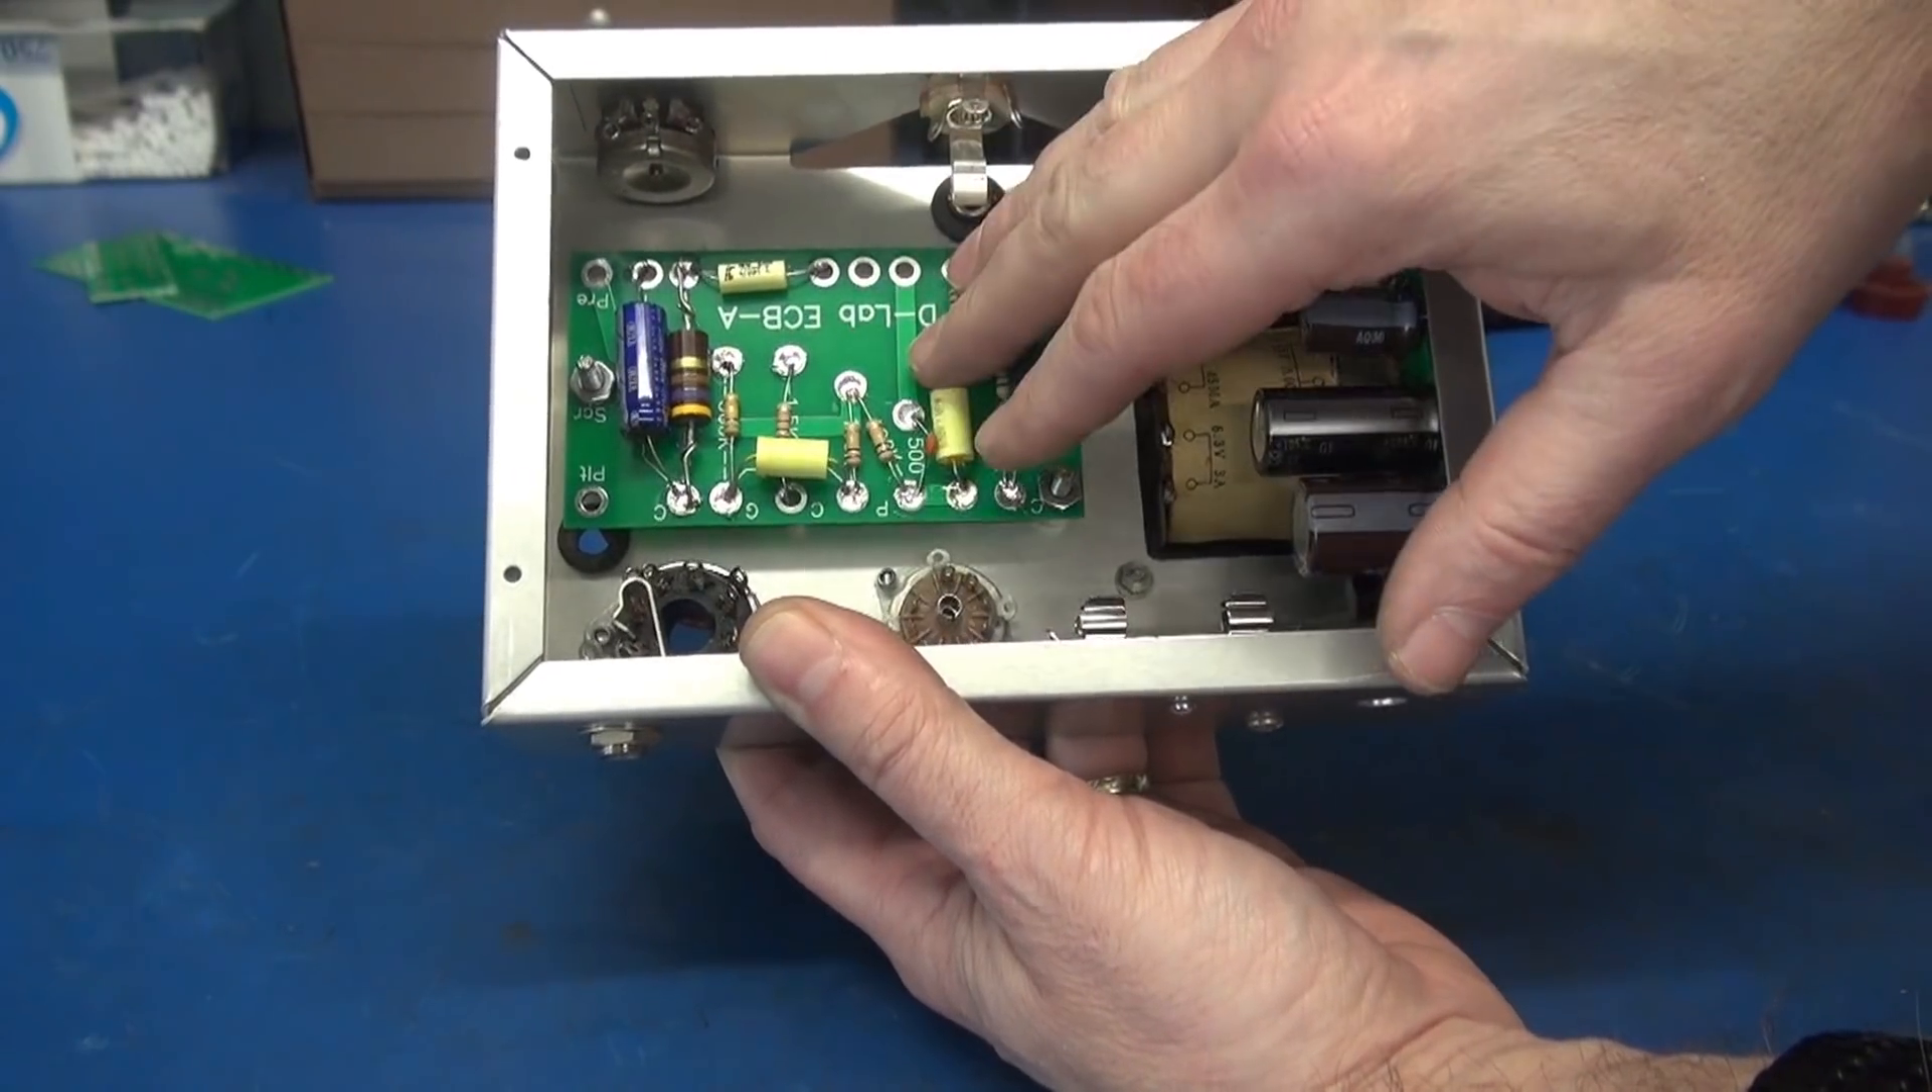There's the ECBA board ready to be wired up.